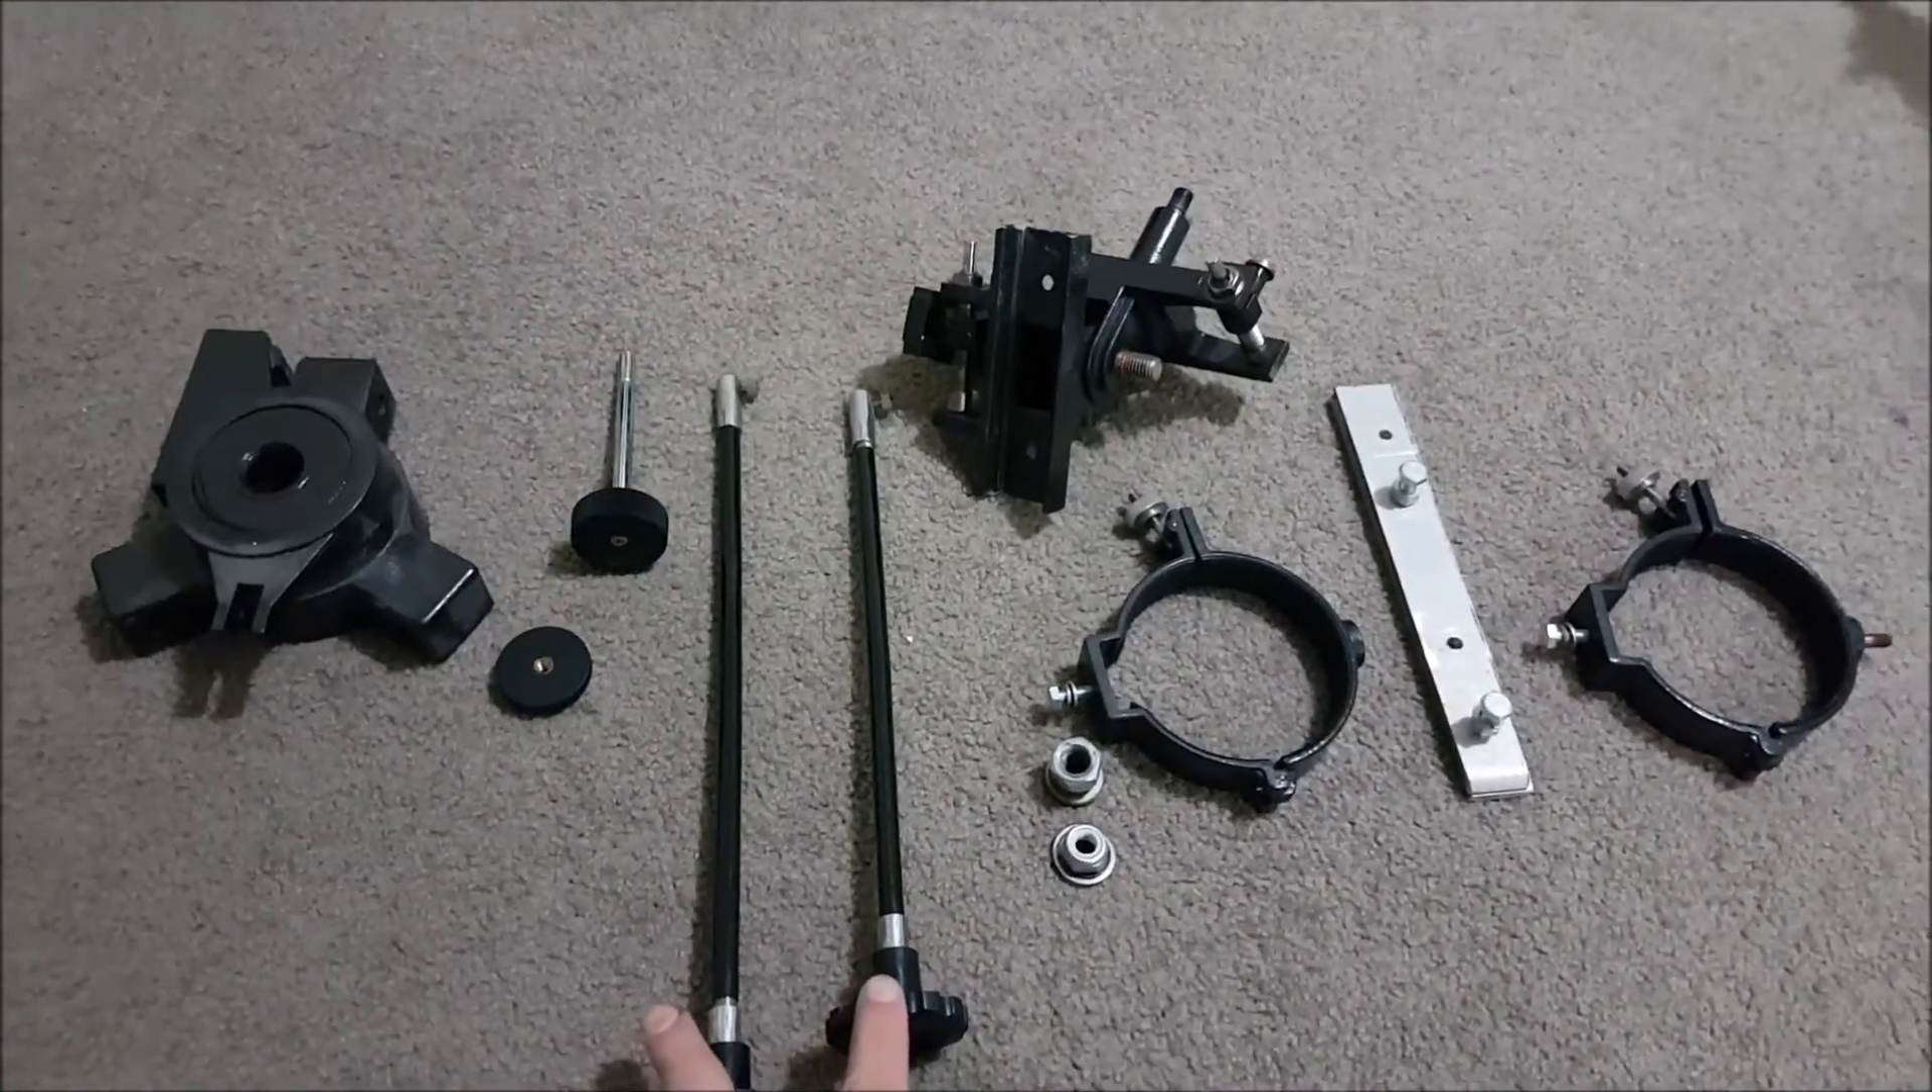So I finished taking apart as much as possible of the mount.